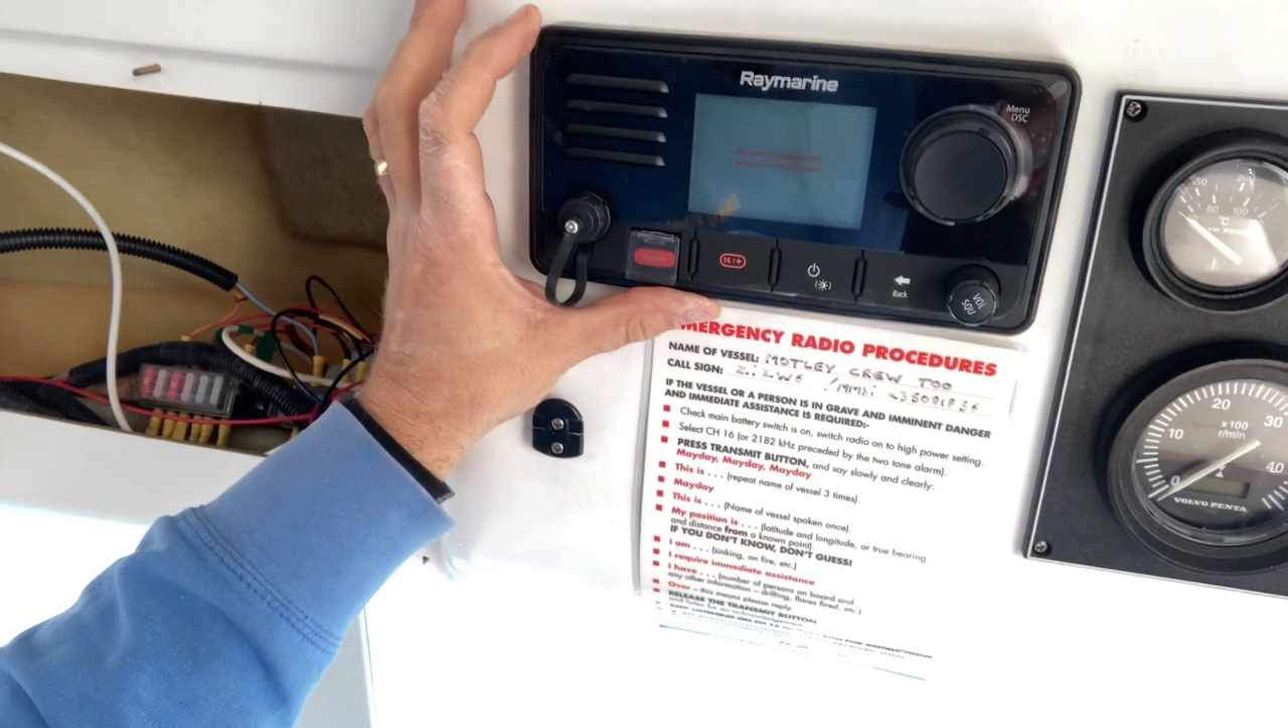So the radio is now fitted in. Just a little bit of modification to get it in there, as I discussed.